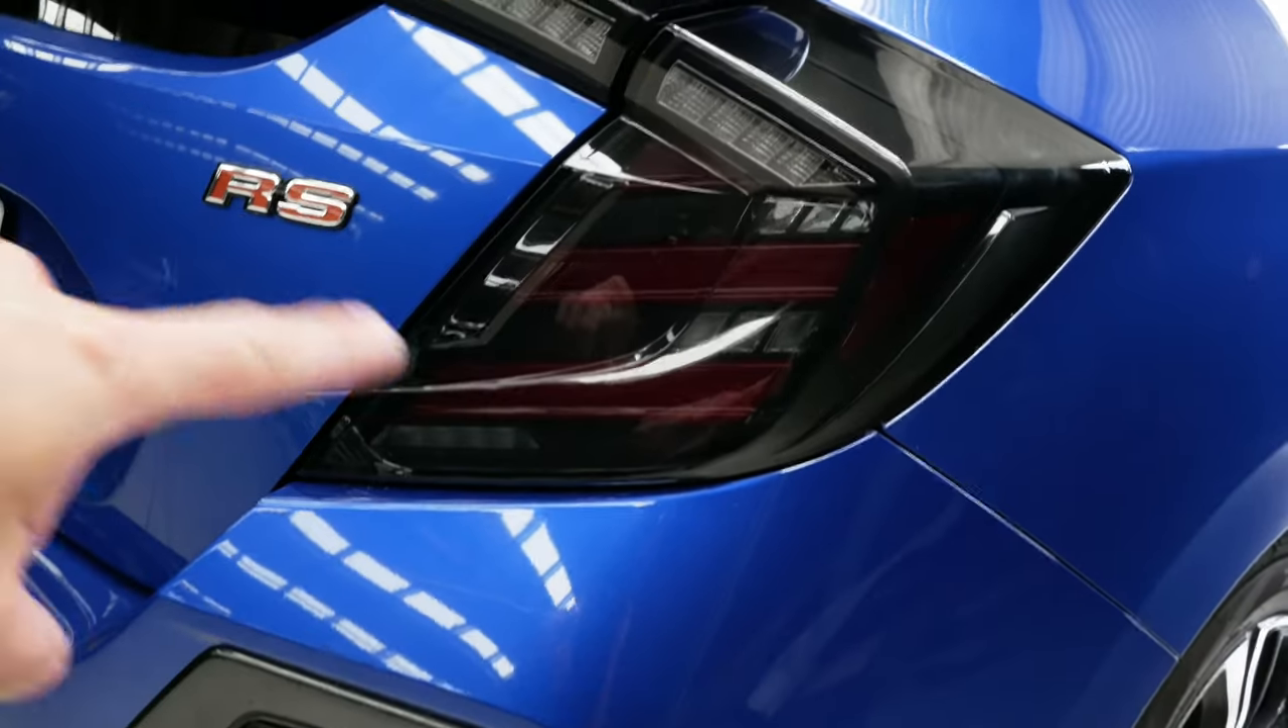So the install on the Civic is all done. We've got the Mugen-style dynamic lights with the dynamic indicators. A little smoked look.